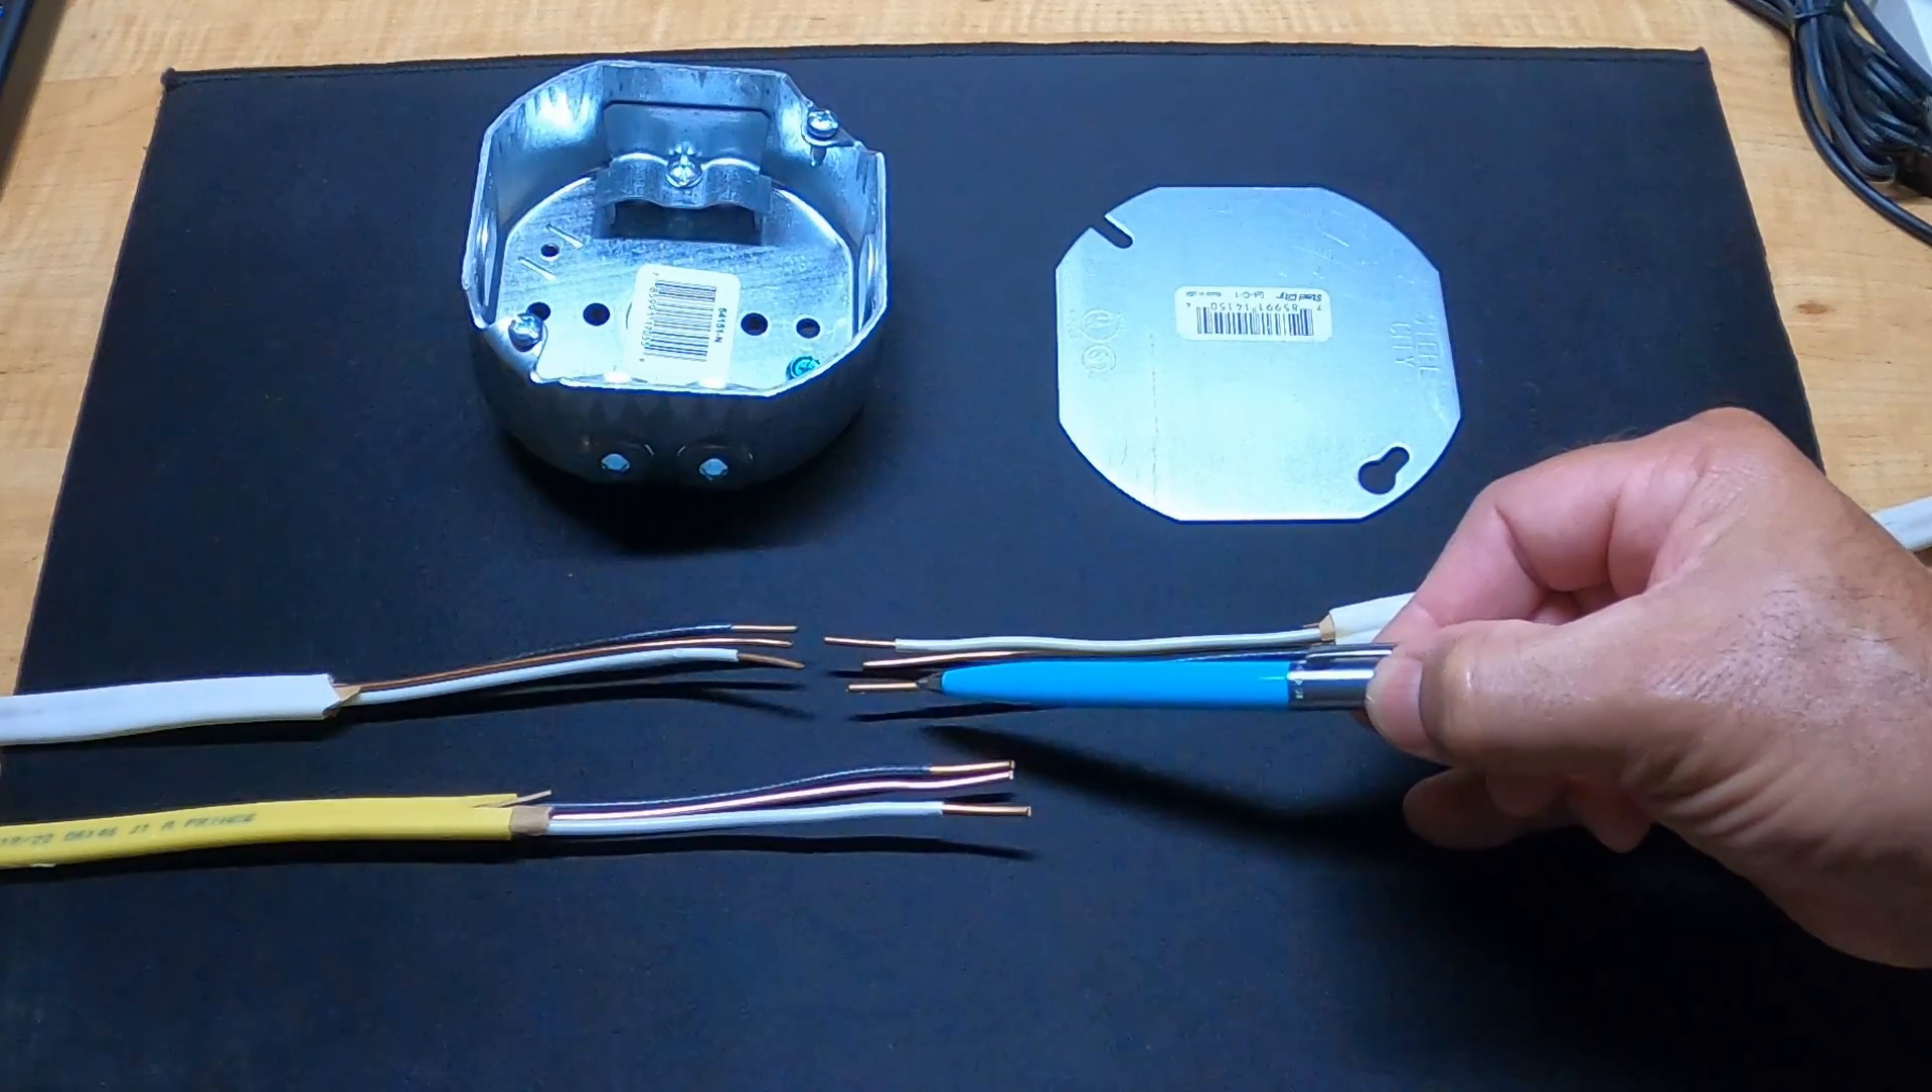And then I removed the outer jacket, cutting lengthwise using a utility knife blade, trimmed it off clean, took the conductors on both sides, stripped off about 5 eighths of an inch of insulation around 14 millimeters from the black and white conductors.